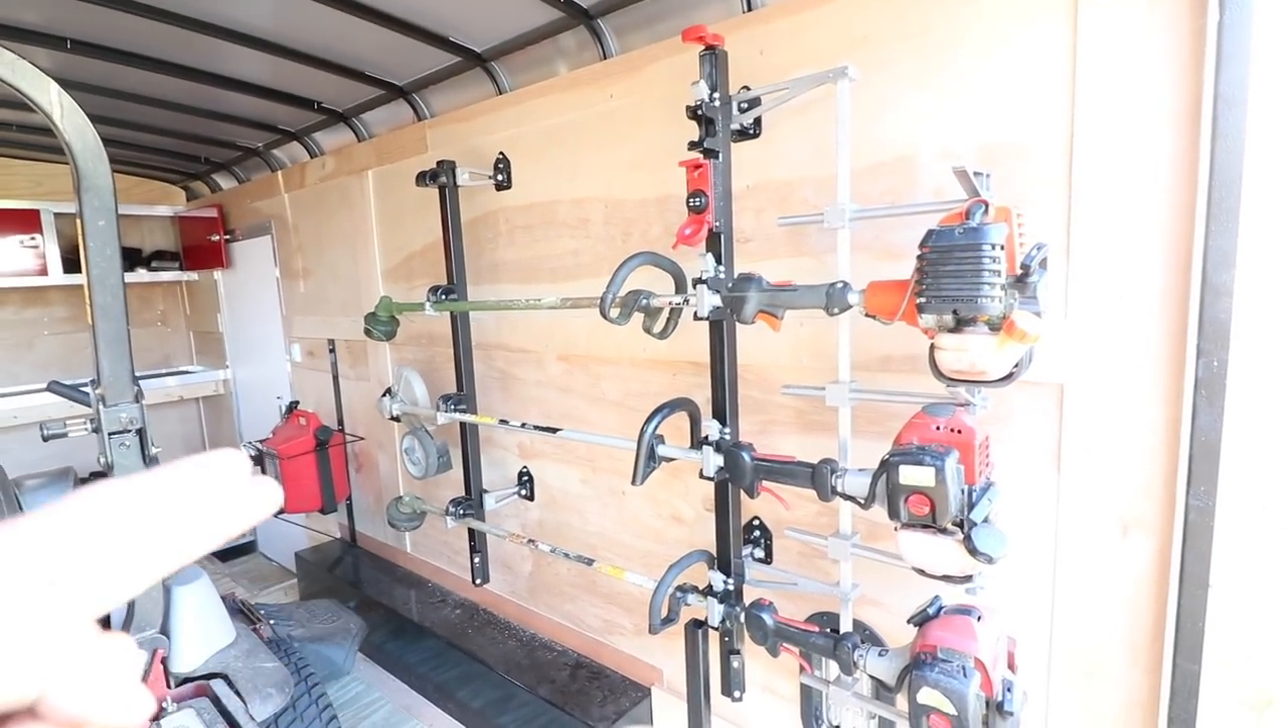All right guys, here's the finished product. I got the engine brackets all on.